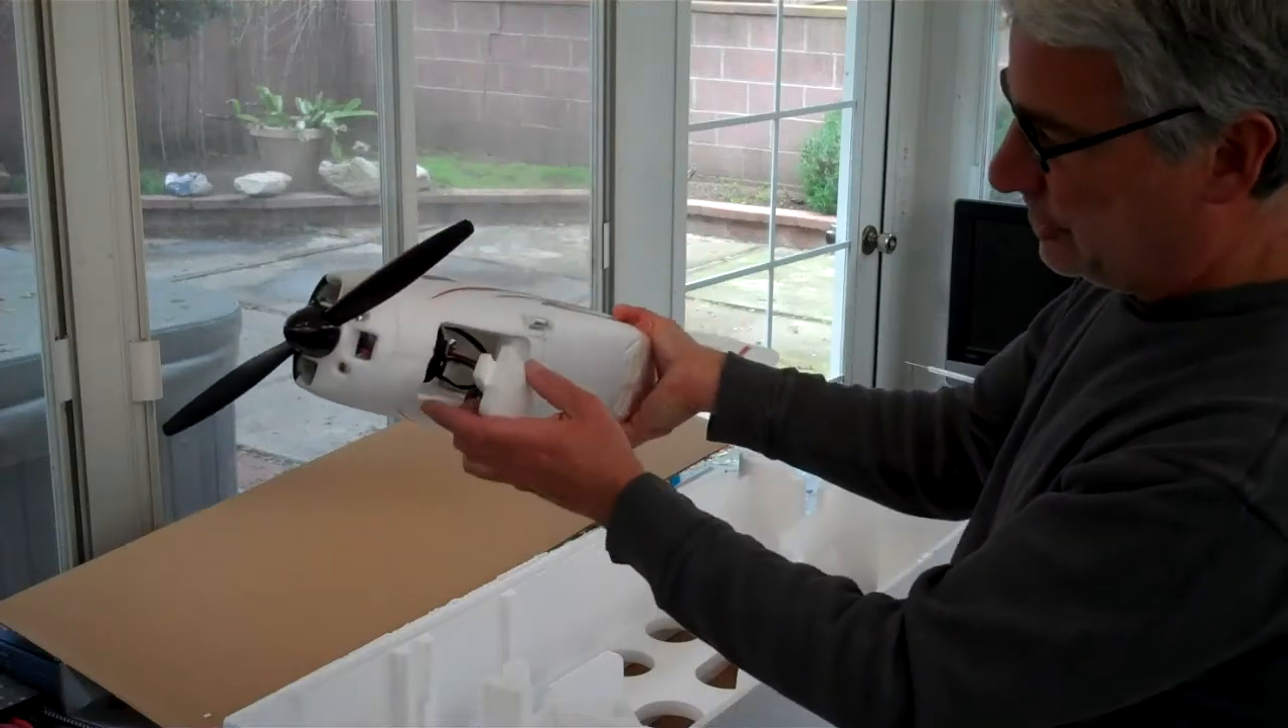The only thing I have left is the hatch, which goes right in for the battery bay.